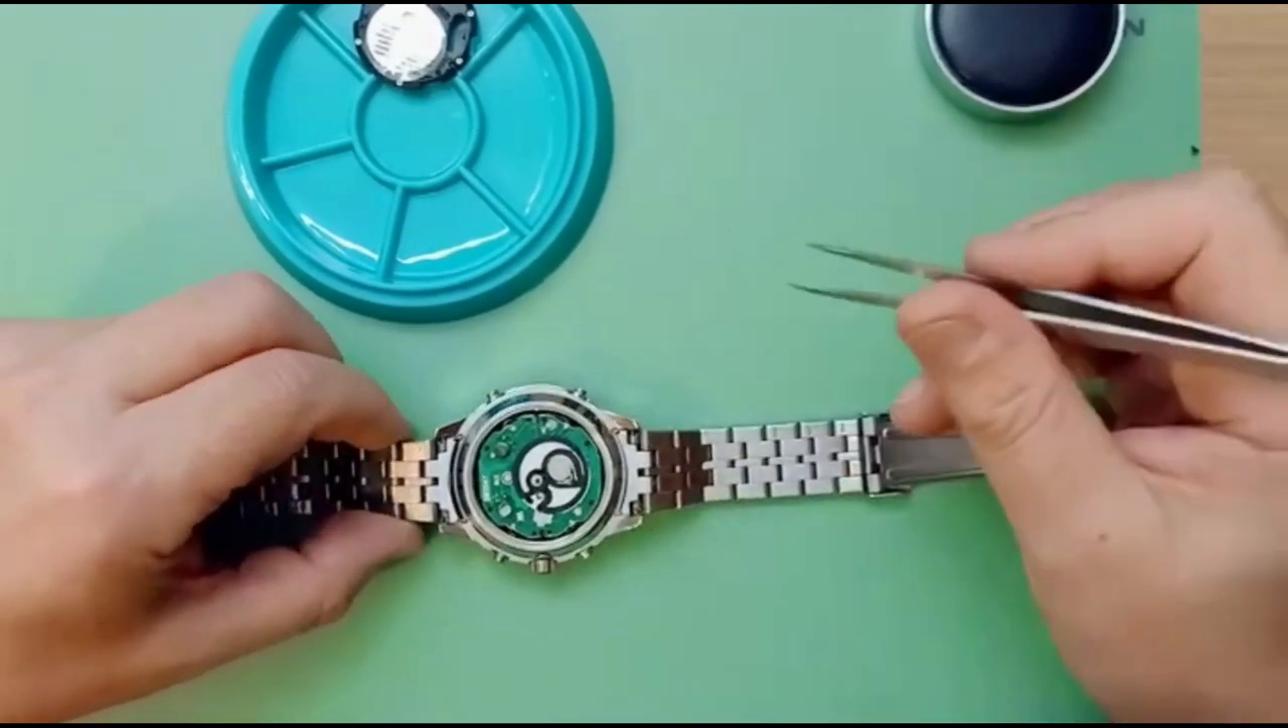So the circuit board's now back in place and last but not least the circuit board cover.